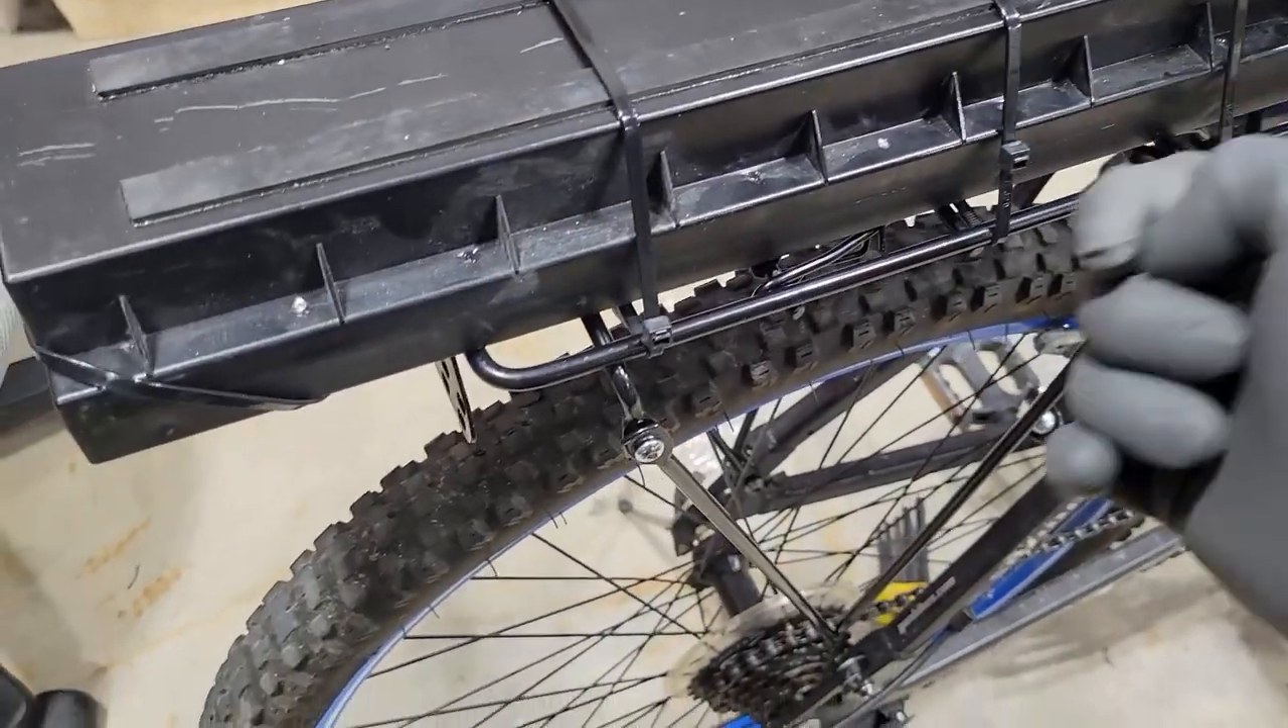So now we have the battery securely mounted with eight zip ties. We have two going across the rack and then one holding forward pressure on it.